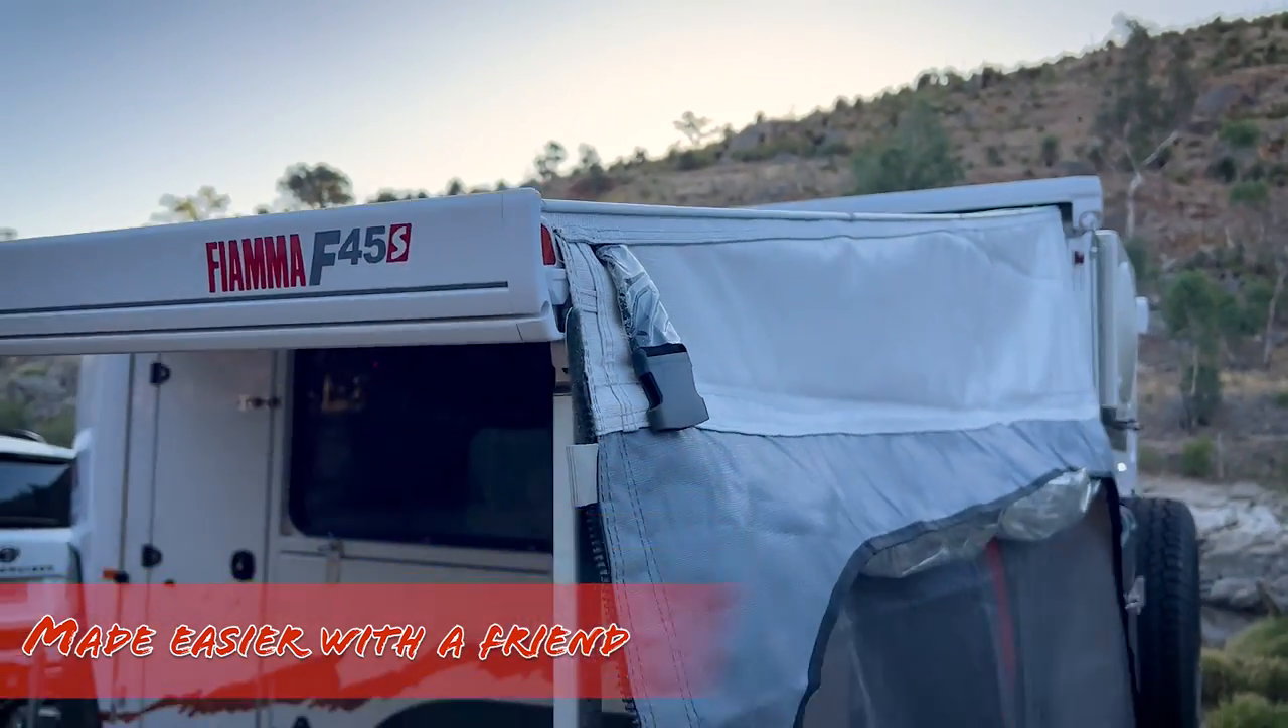So as you can see we've got the side panel on now.